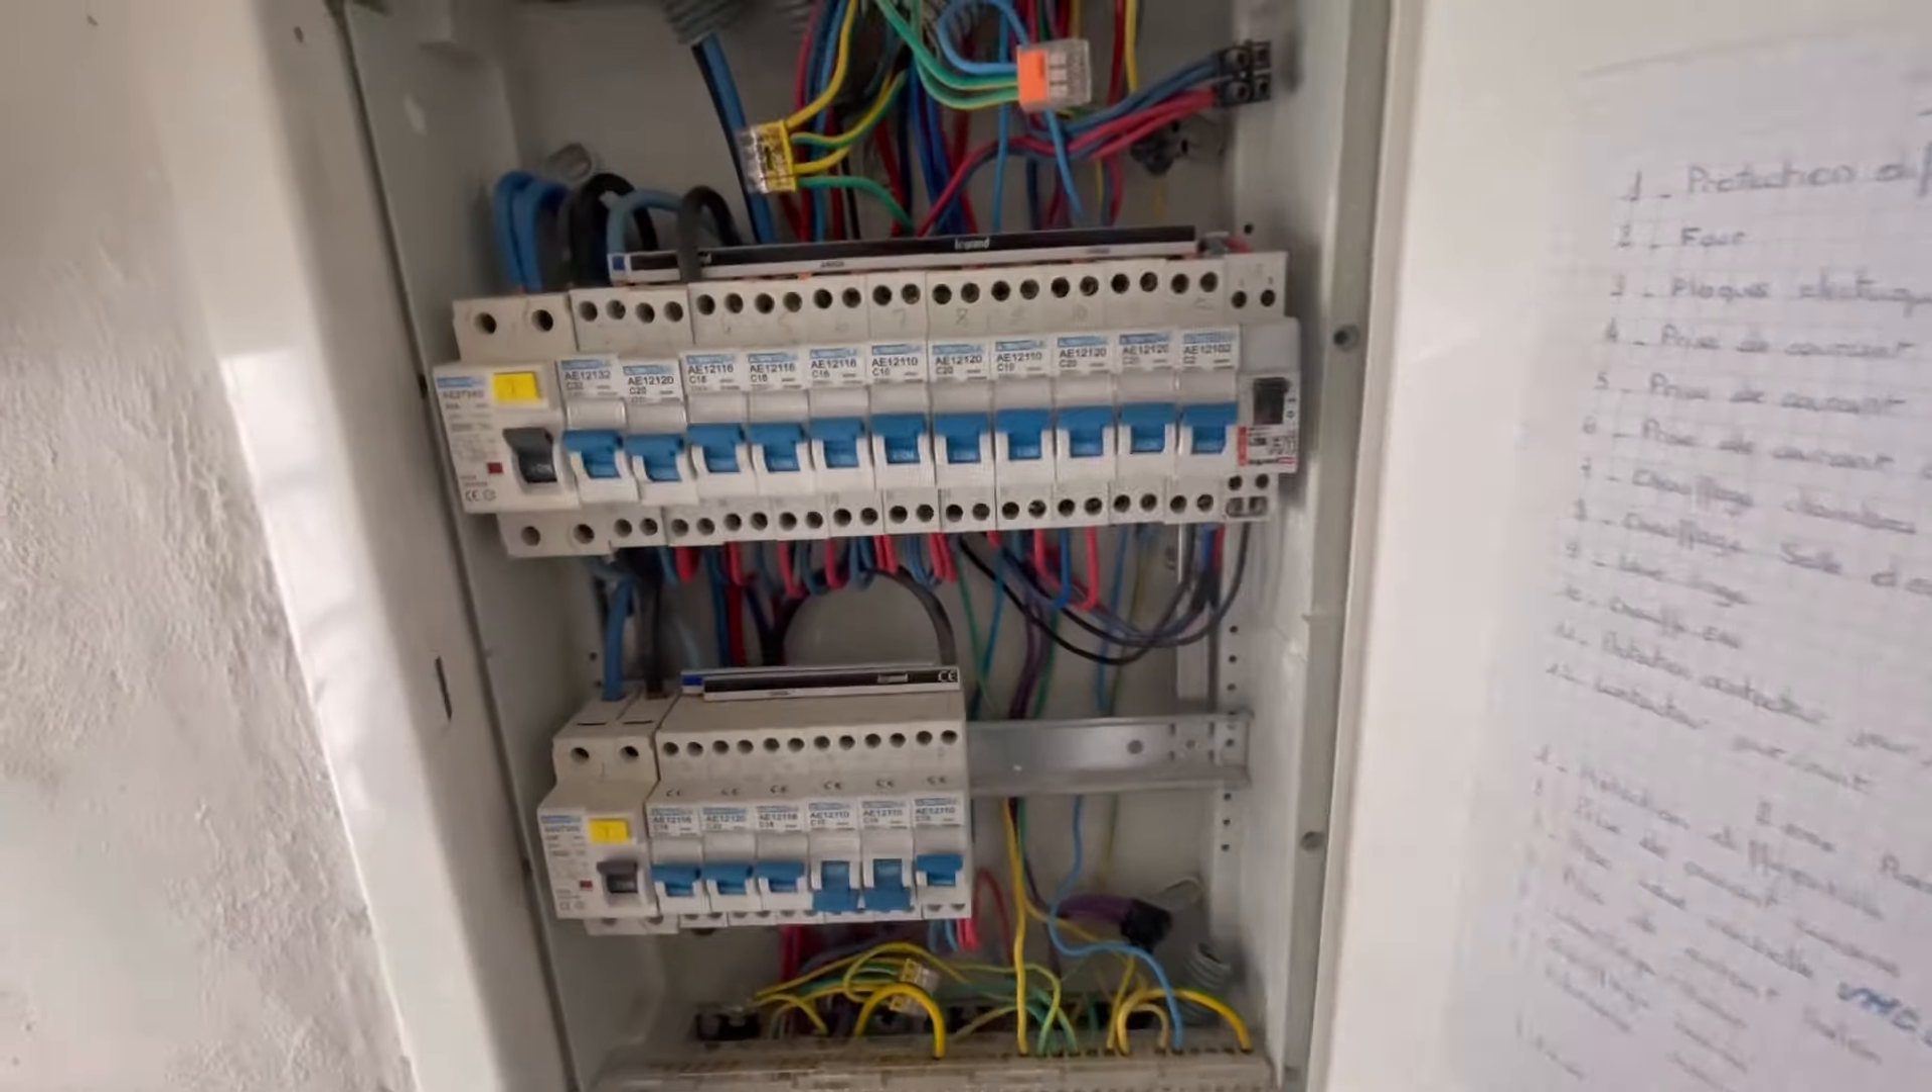On constate que tout le tableau électrique est monté pas de difficulté et ça tient.